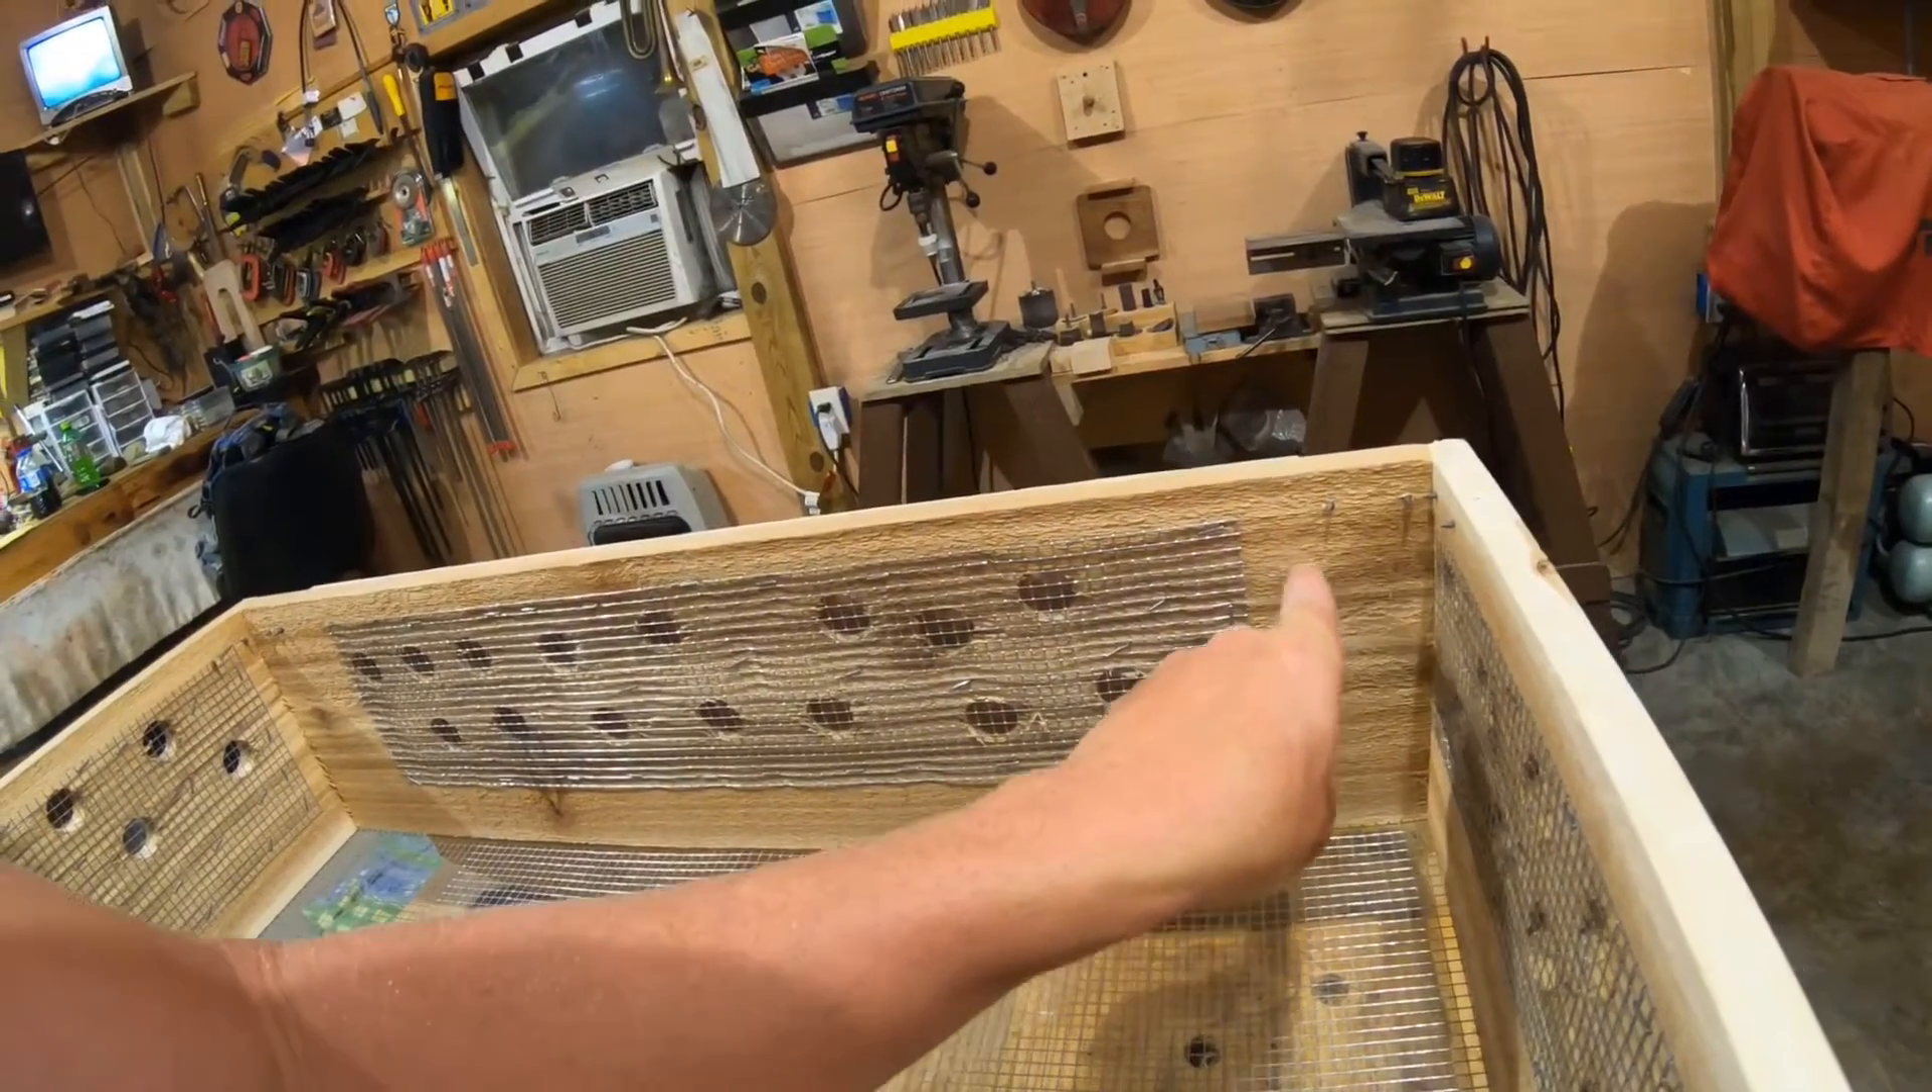Okay we got all of our screen stapled on all the way around covering up our holes.